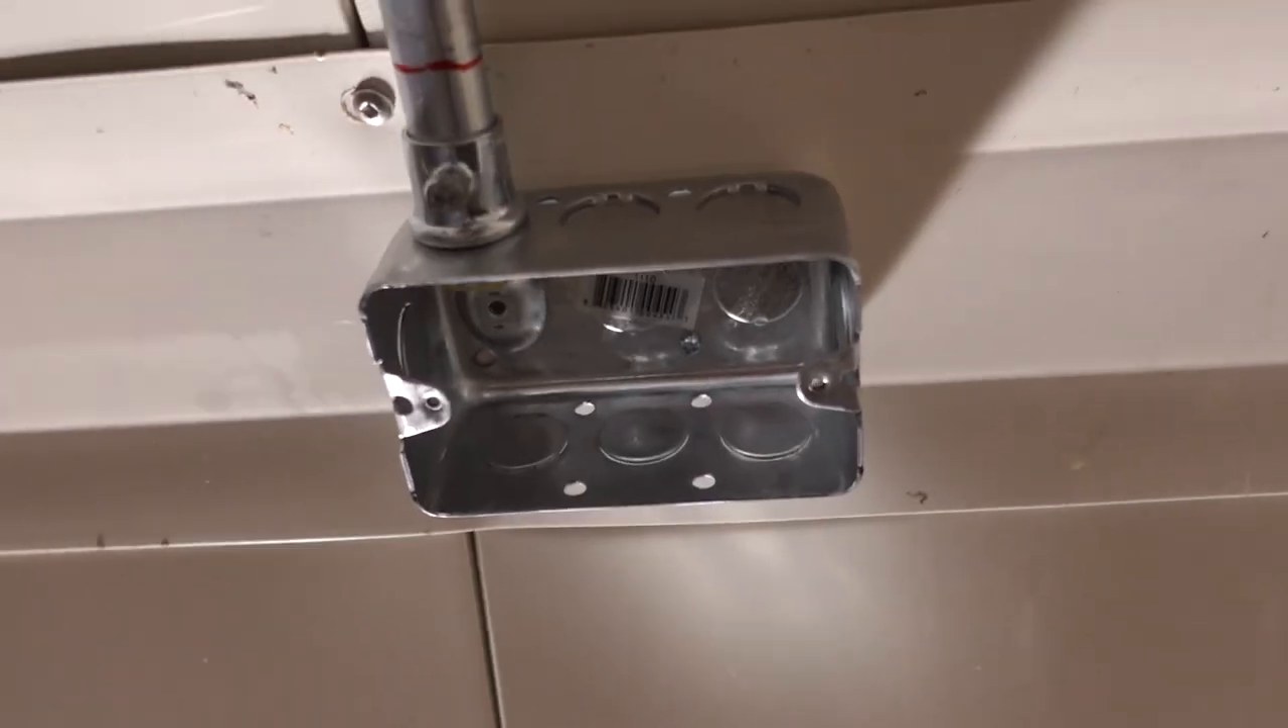All right, we officially have our first piece of conduit installed. And that junction is going to service the lighting.